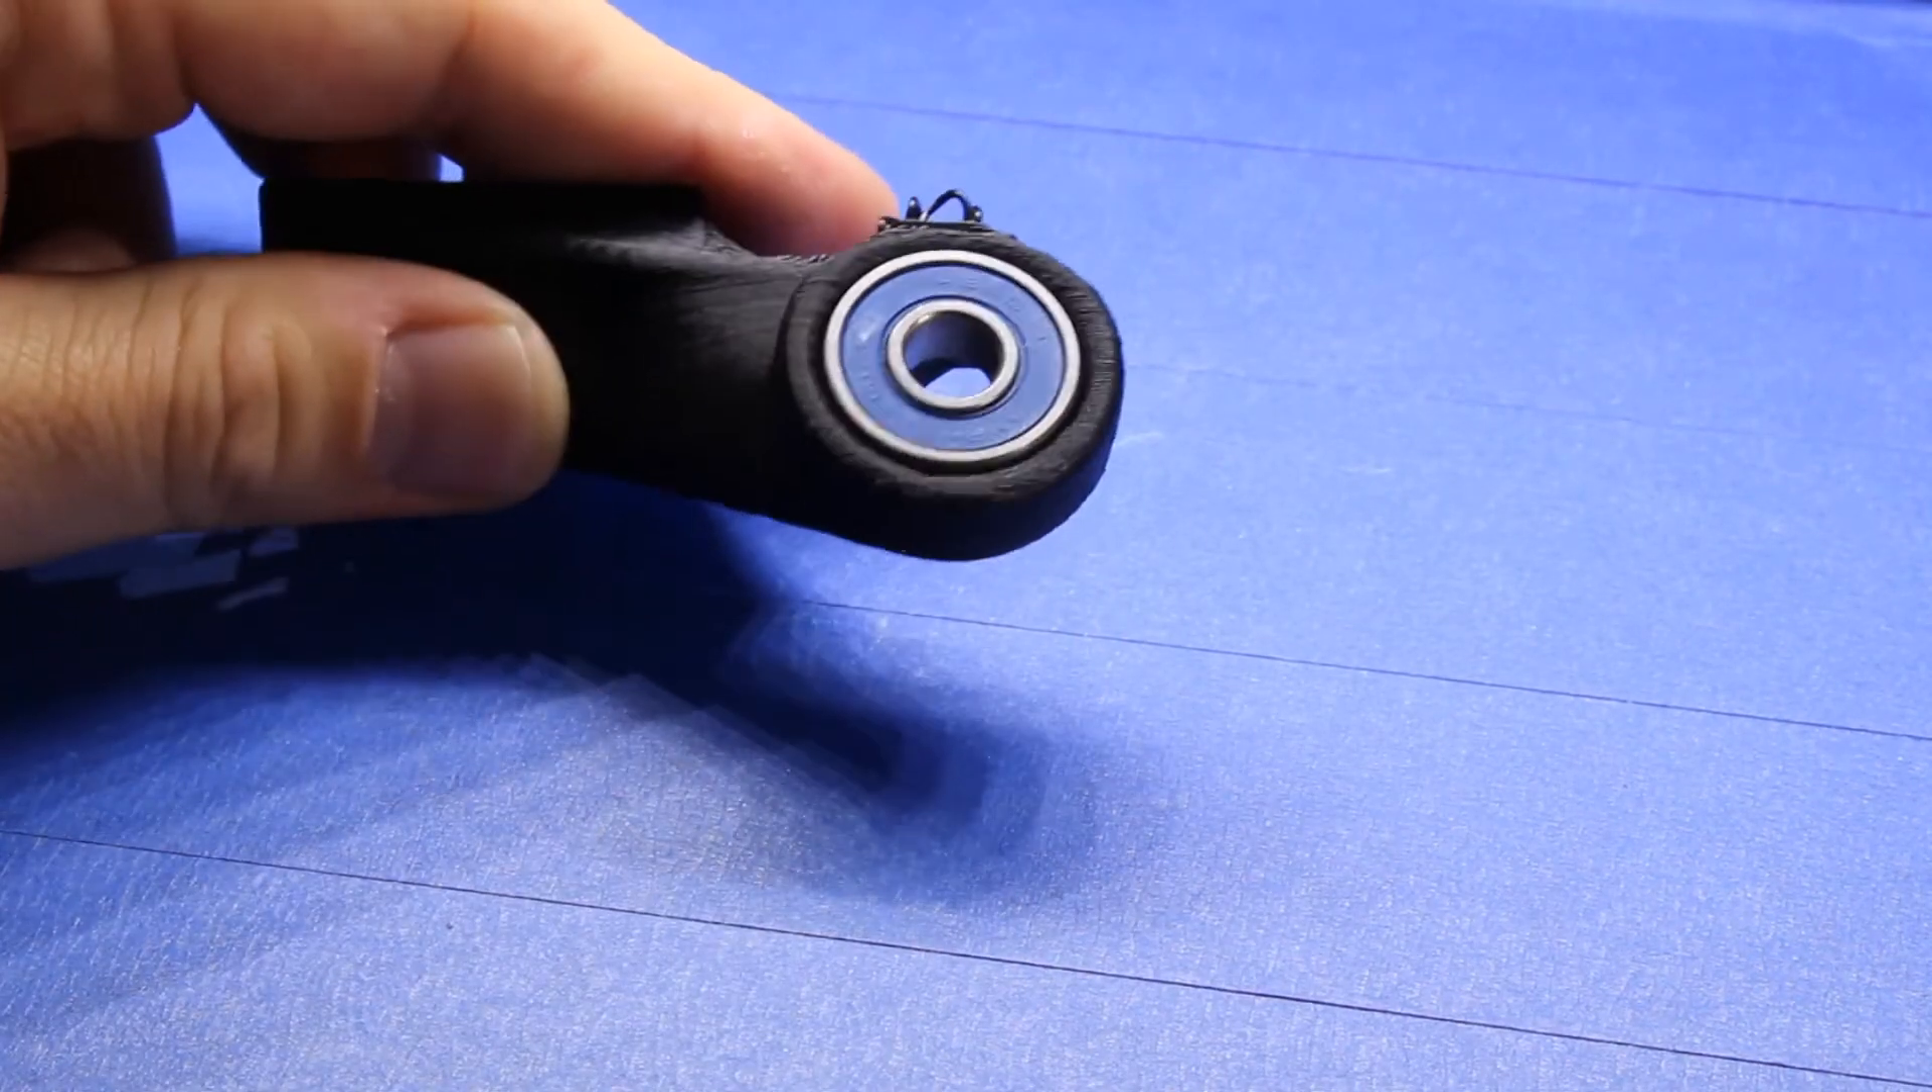I've got my 608ZZ skate bearing here. And this part, it just fits right in there. That's pretty good.